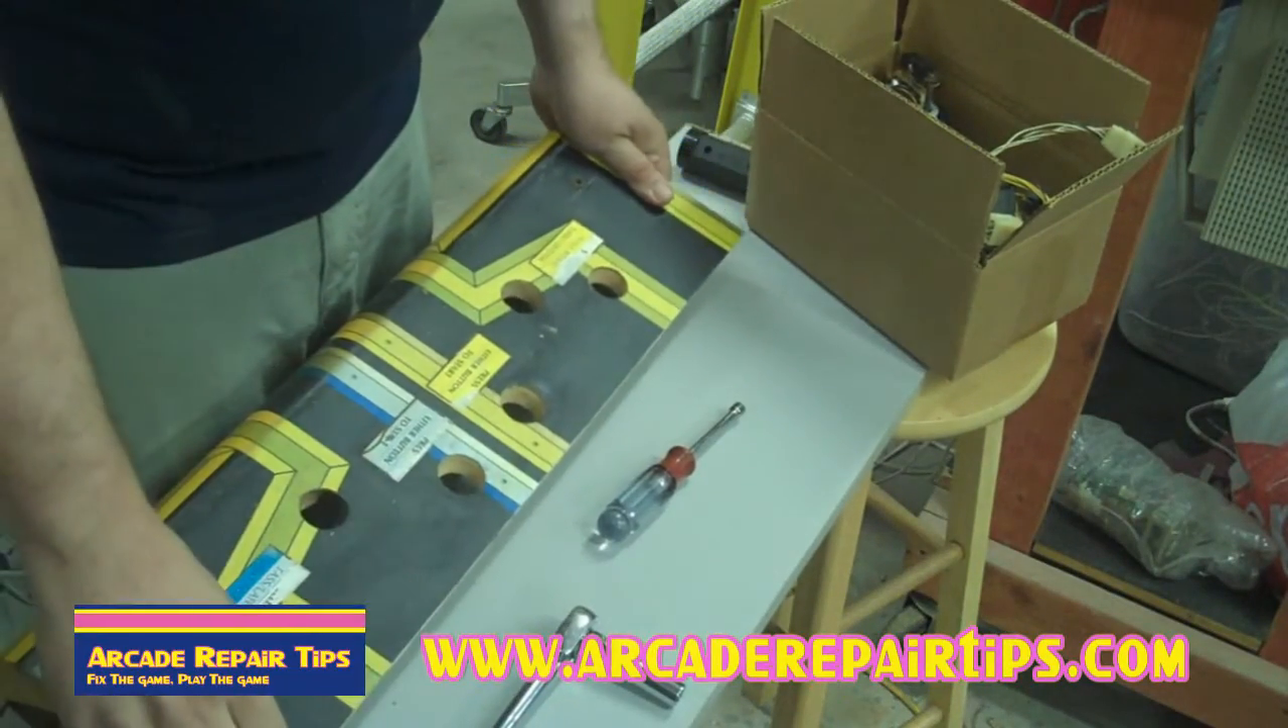Now, everything is off. And we're down to just the sticker, which is where we wanted to get.